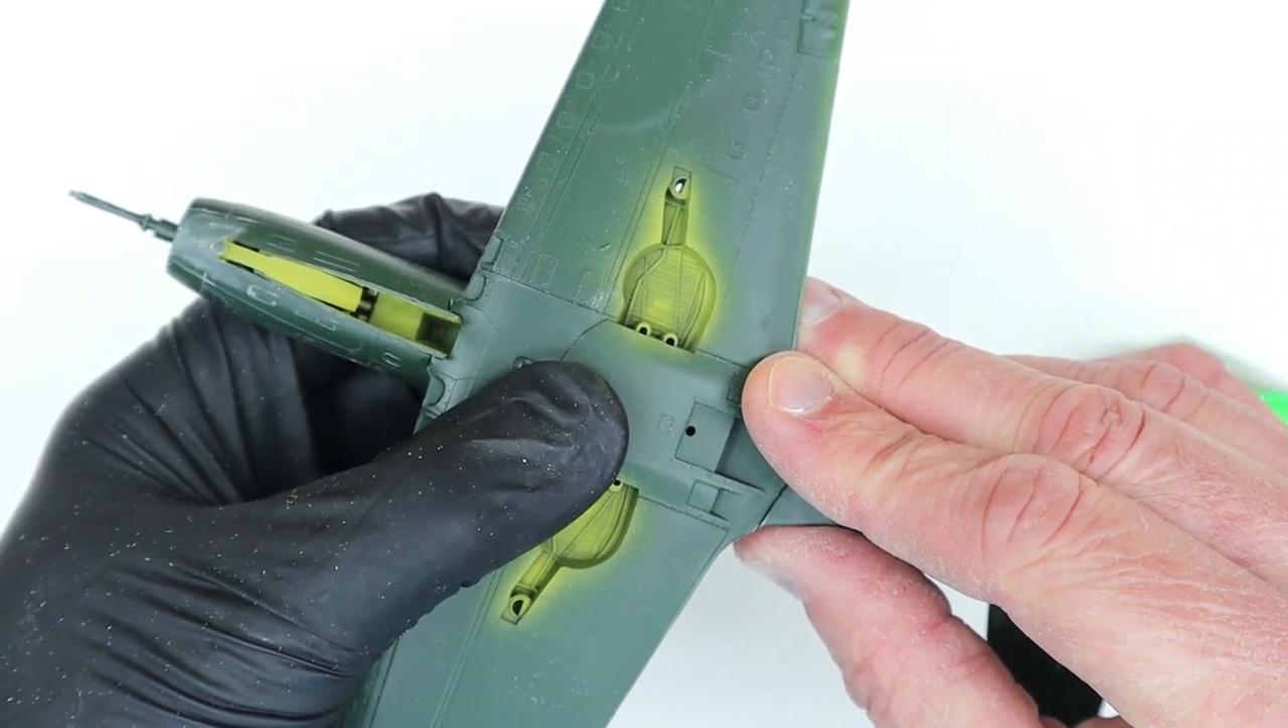I then assembled the bottom half of the wing to the fuselage.